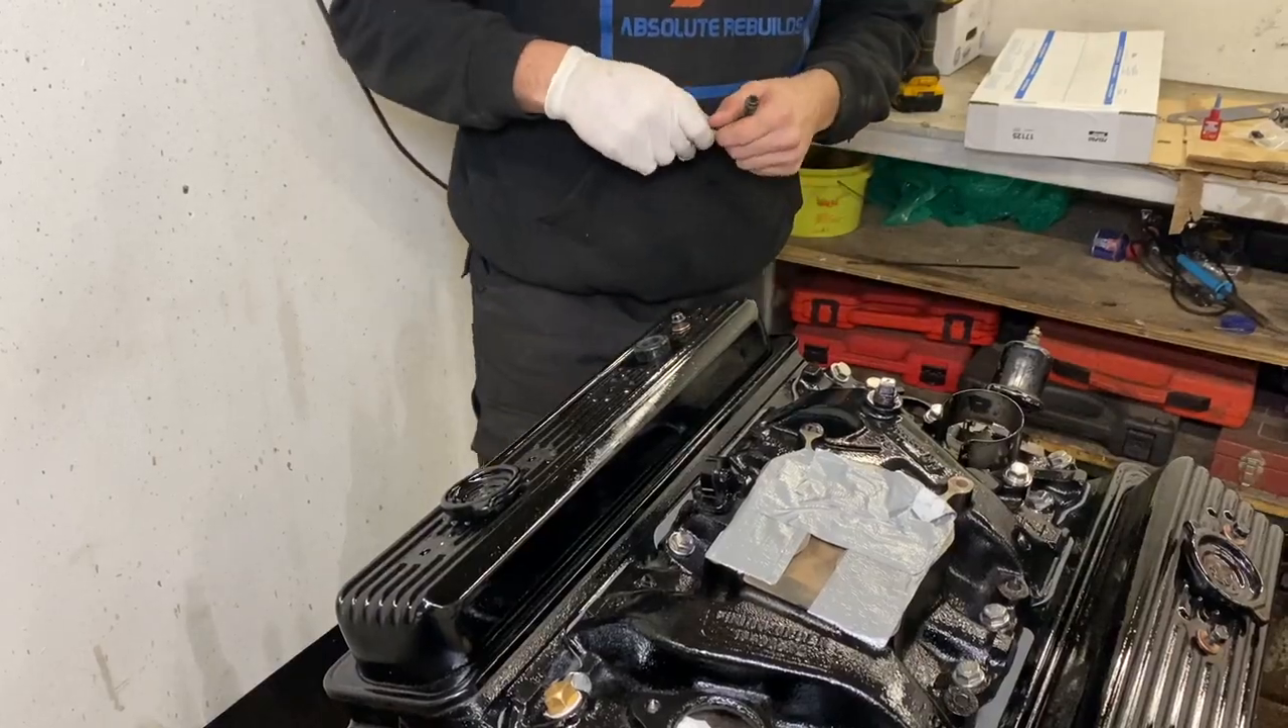Okay, so we got the intake manifold and the valve covers fitted.